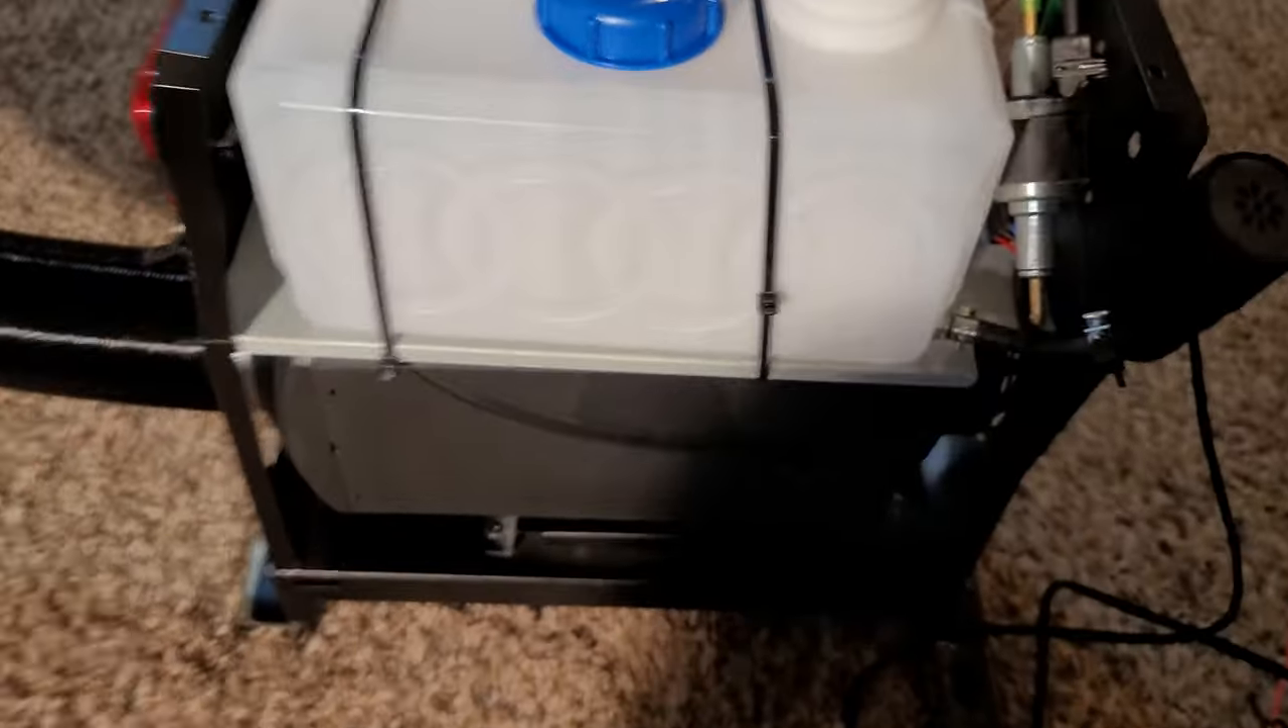And I did zip tie this tank to this tray here as it was just setting there and I just did that for a little extra safety.